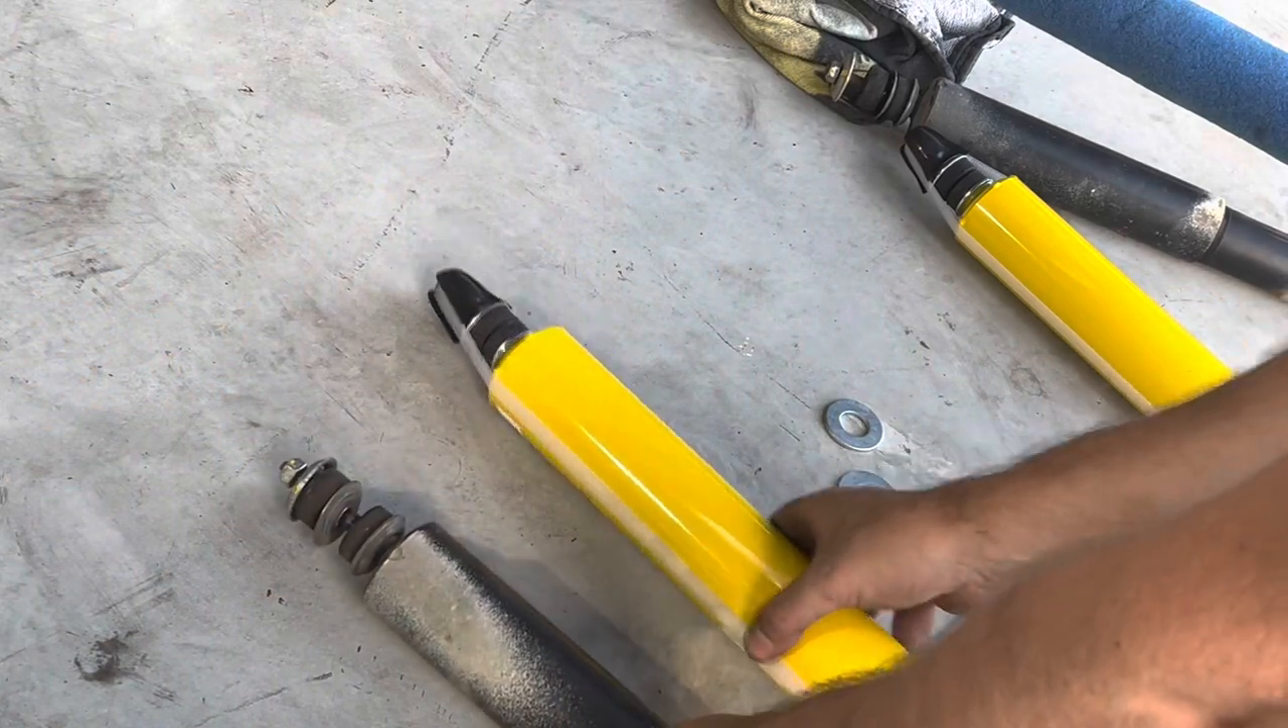So the last part we've got left now is just to install these new shocks.